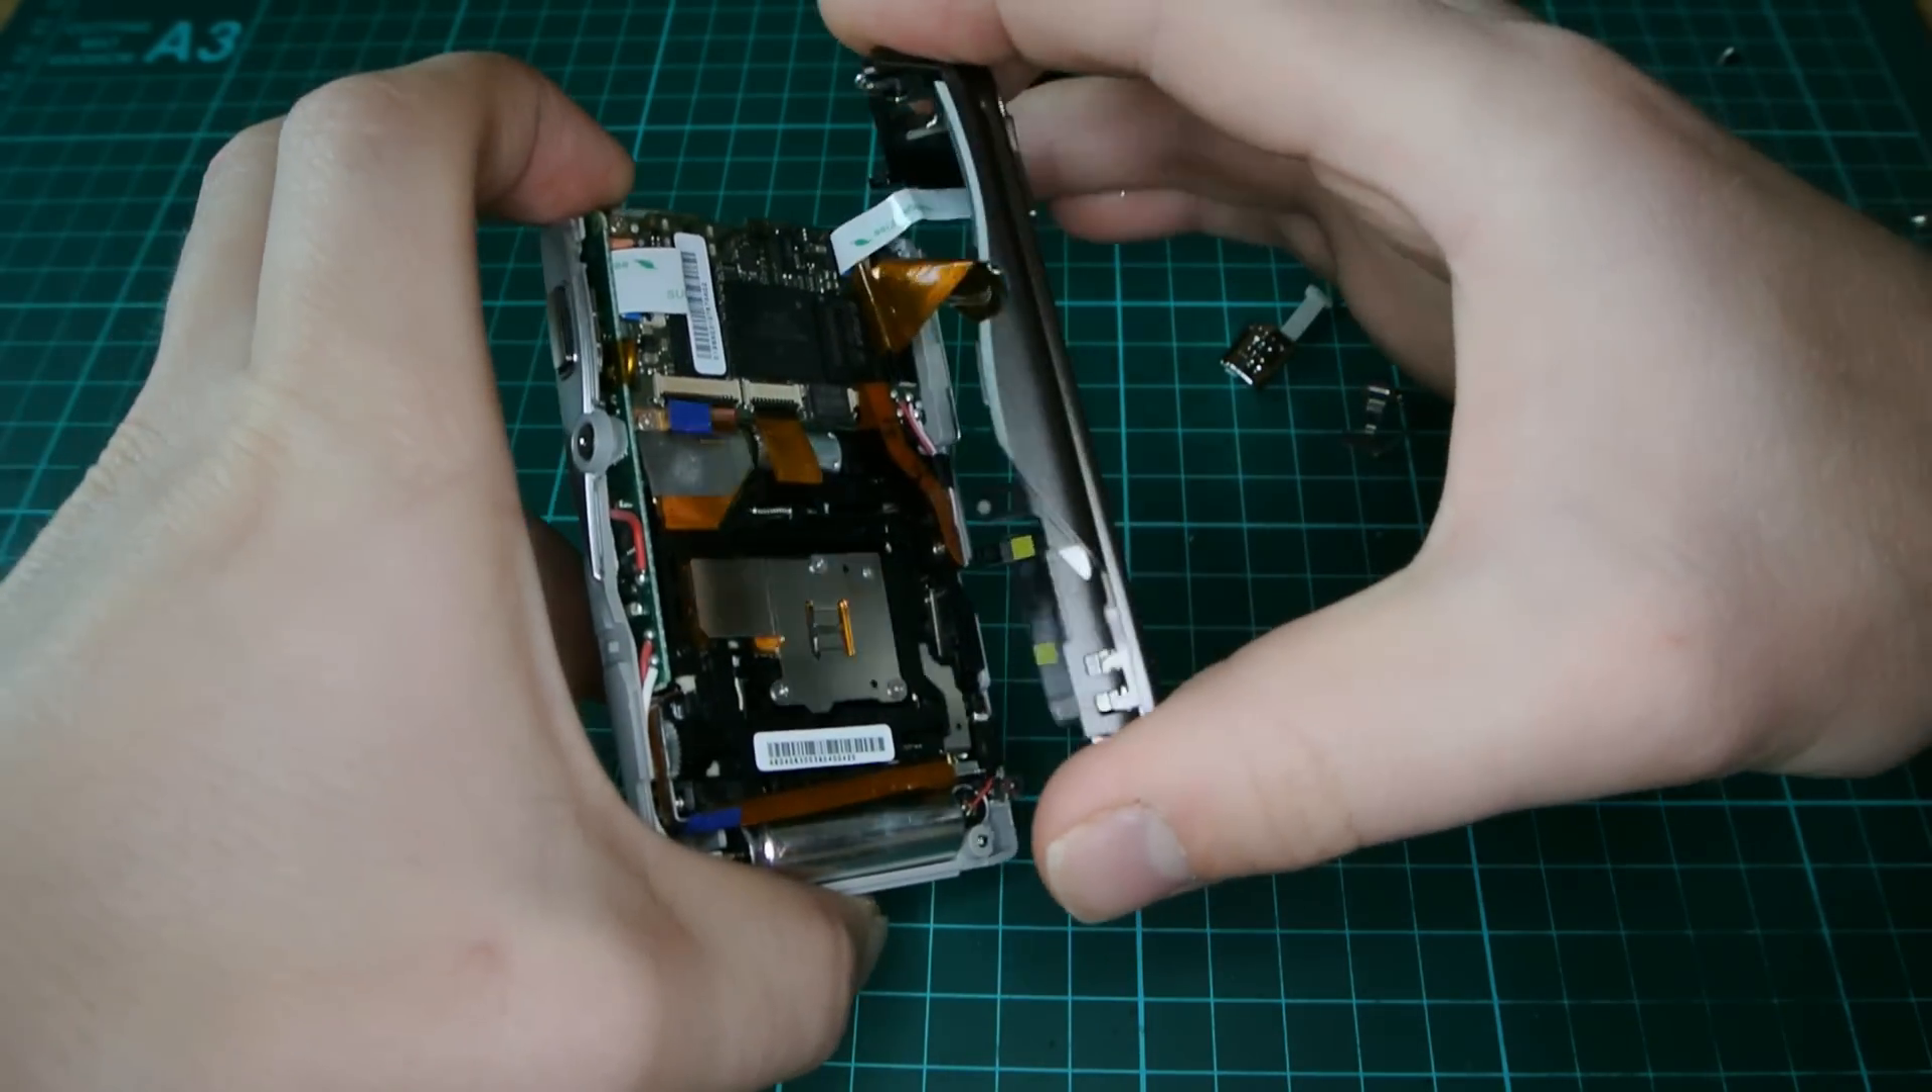Zwei Flachbandkabel halten noch das Display und die Buttons zusammen.